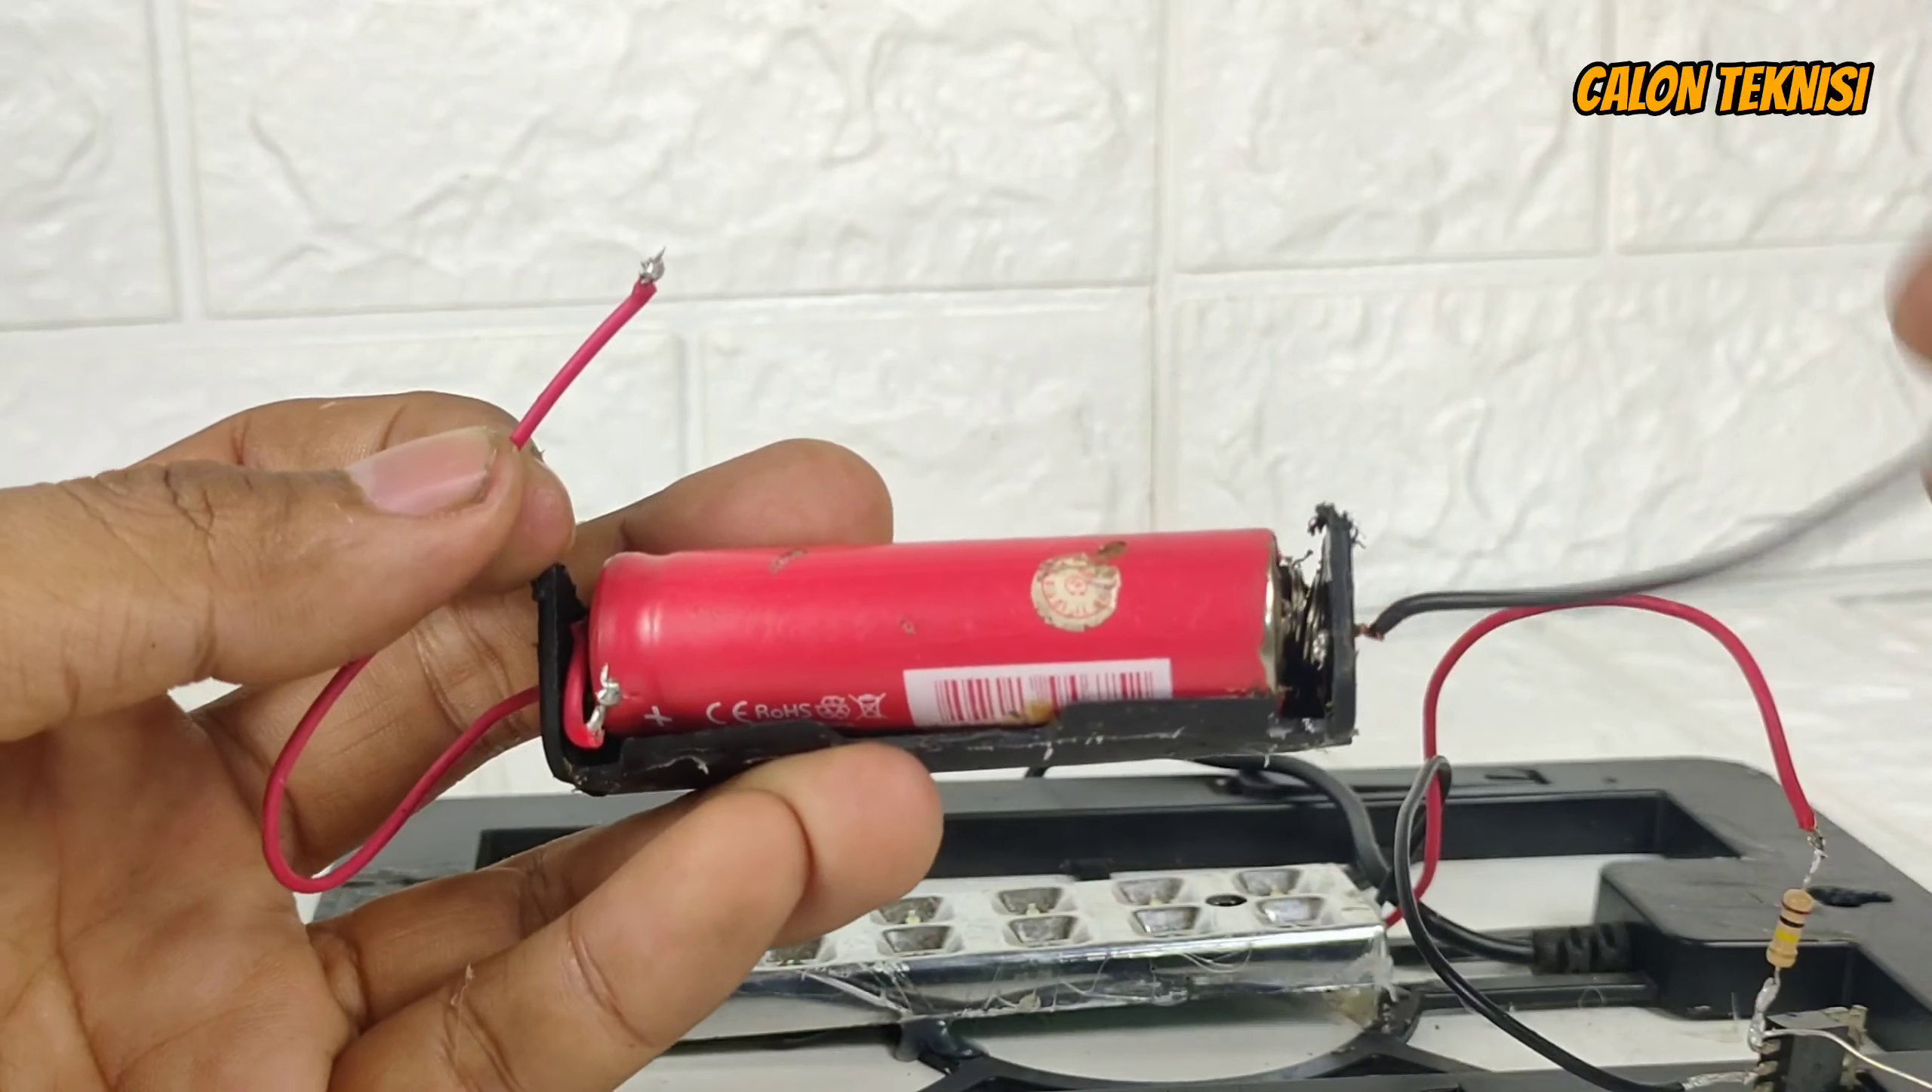Baterainya kita pasang nah sudah terpasang seperti ini.